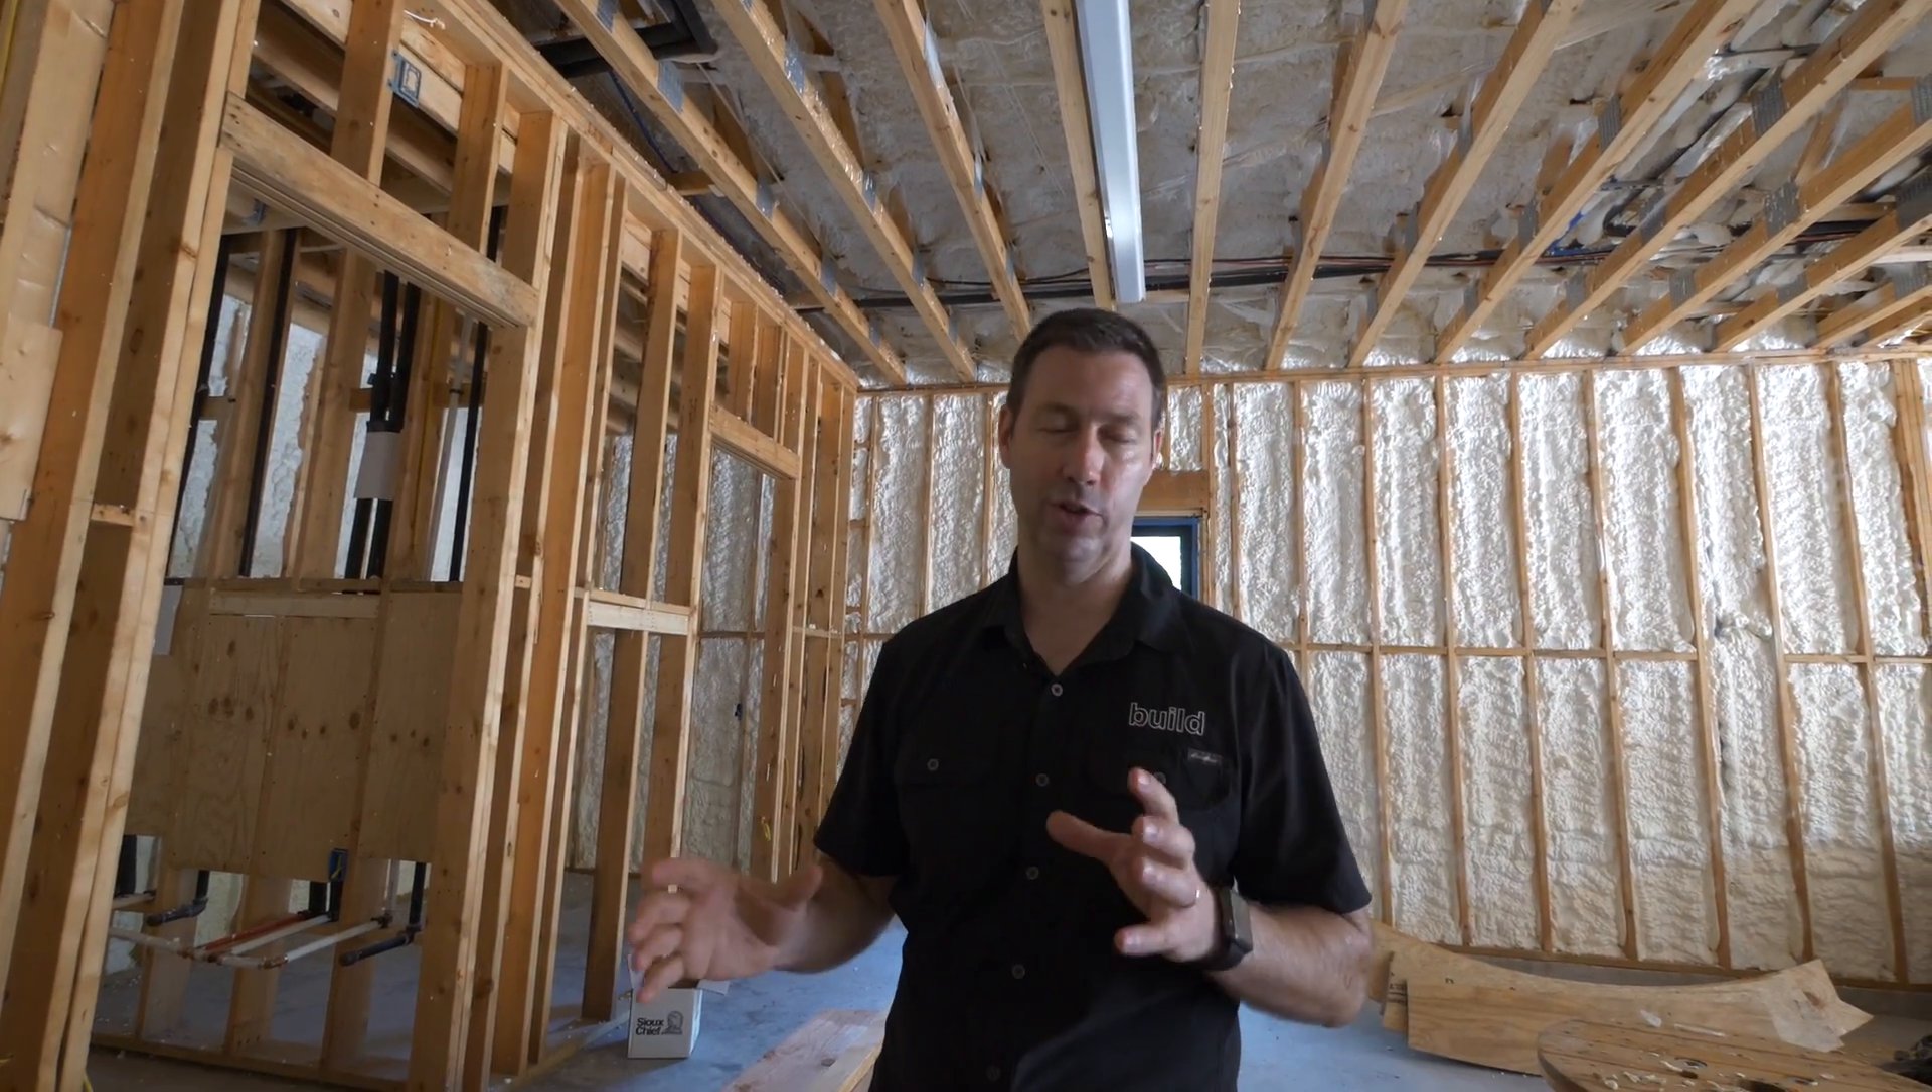Now we don't have any sheet rock down. We don't have any flooring in yet.